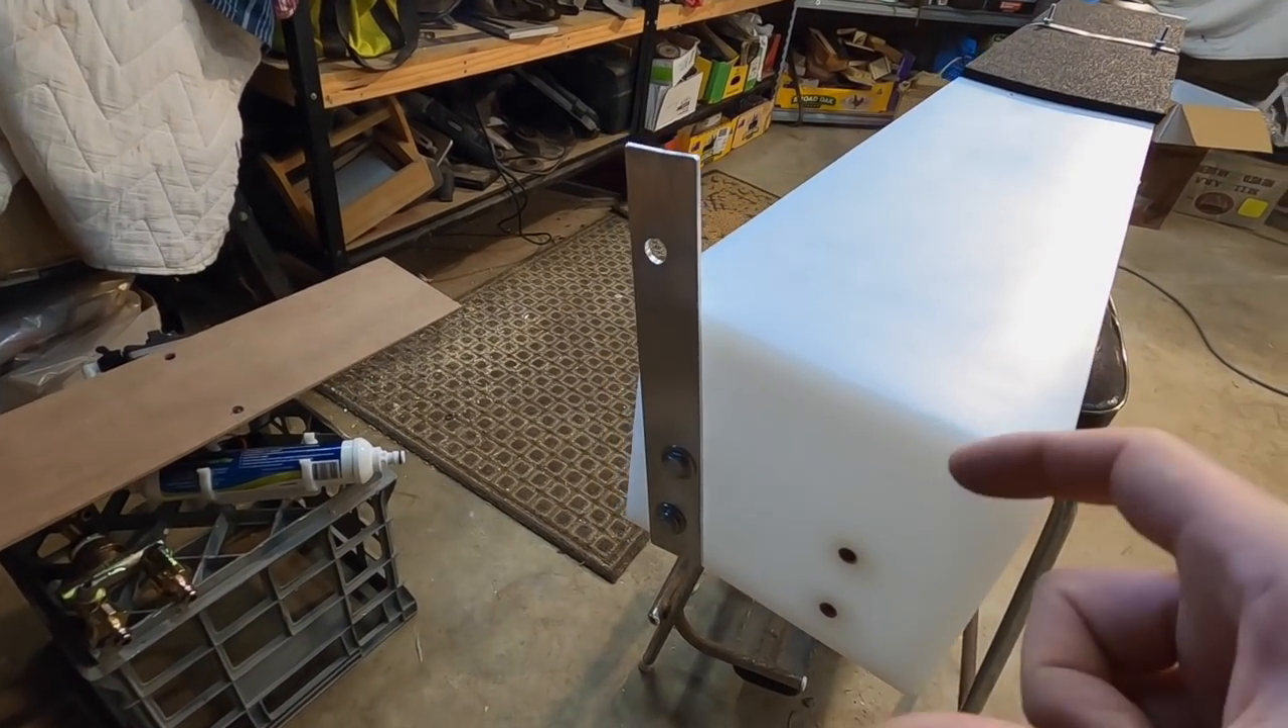And then at the back here, I've got a vertical strap bolted in and this picks up a hole at the very back of the tub of the Jeep.